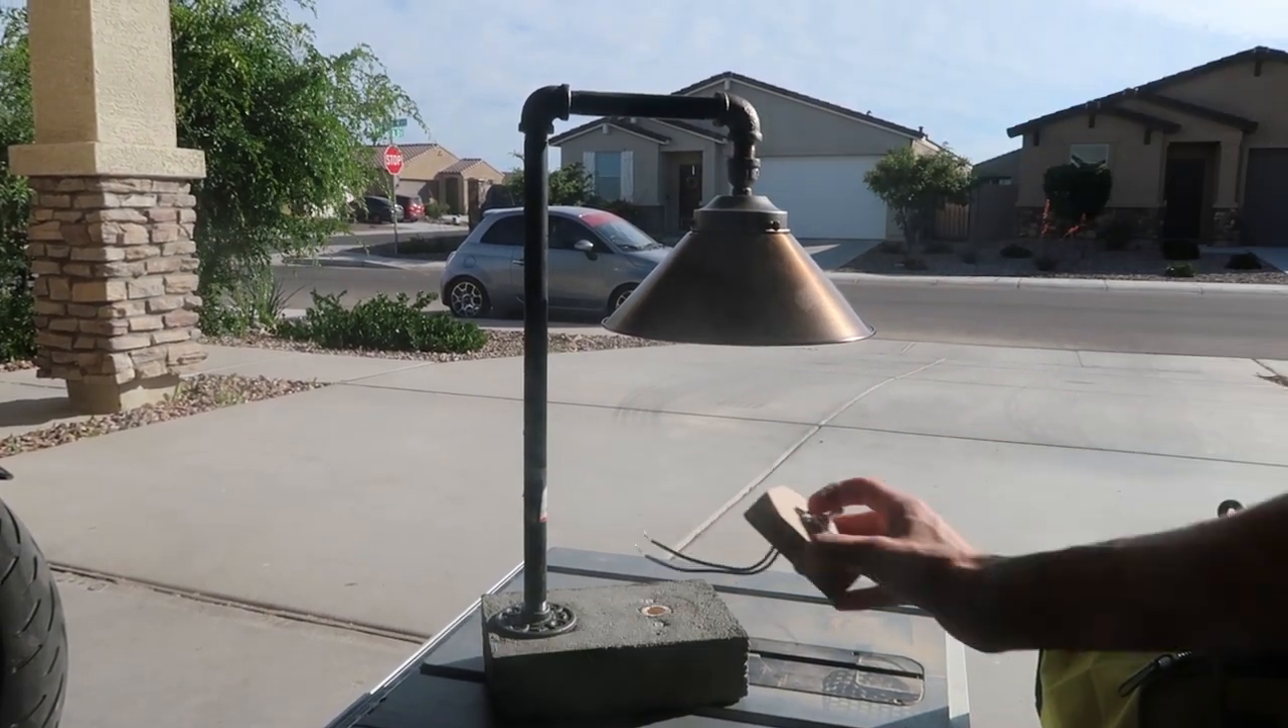I haven't run the wire in it yet, but this is the assembly of the whole thing.